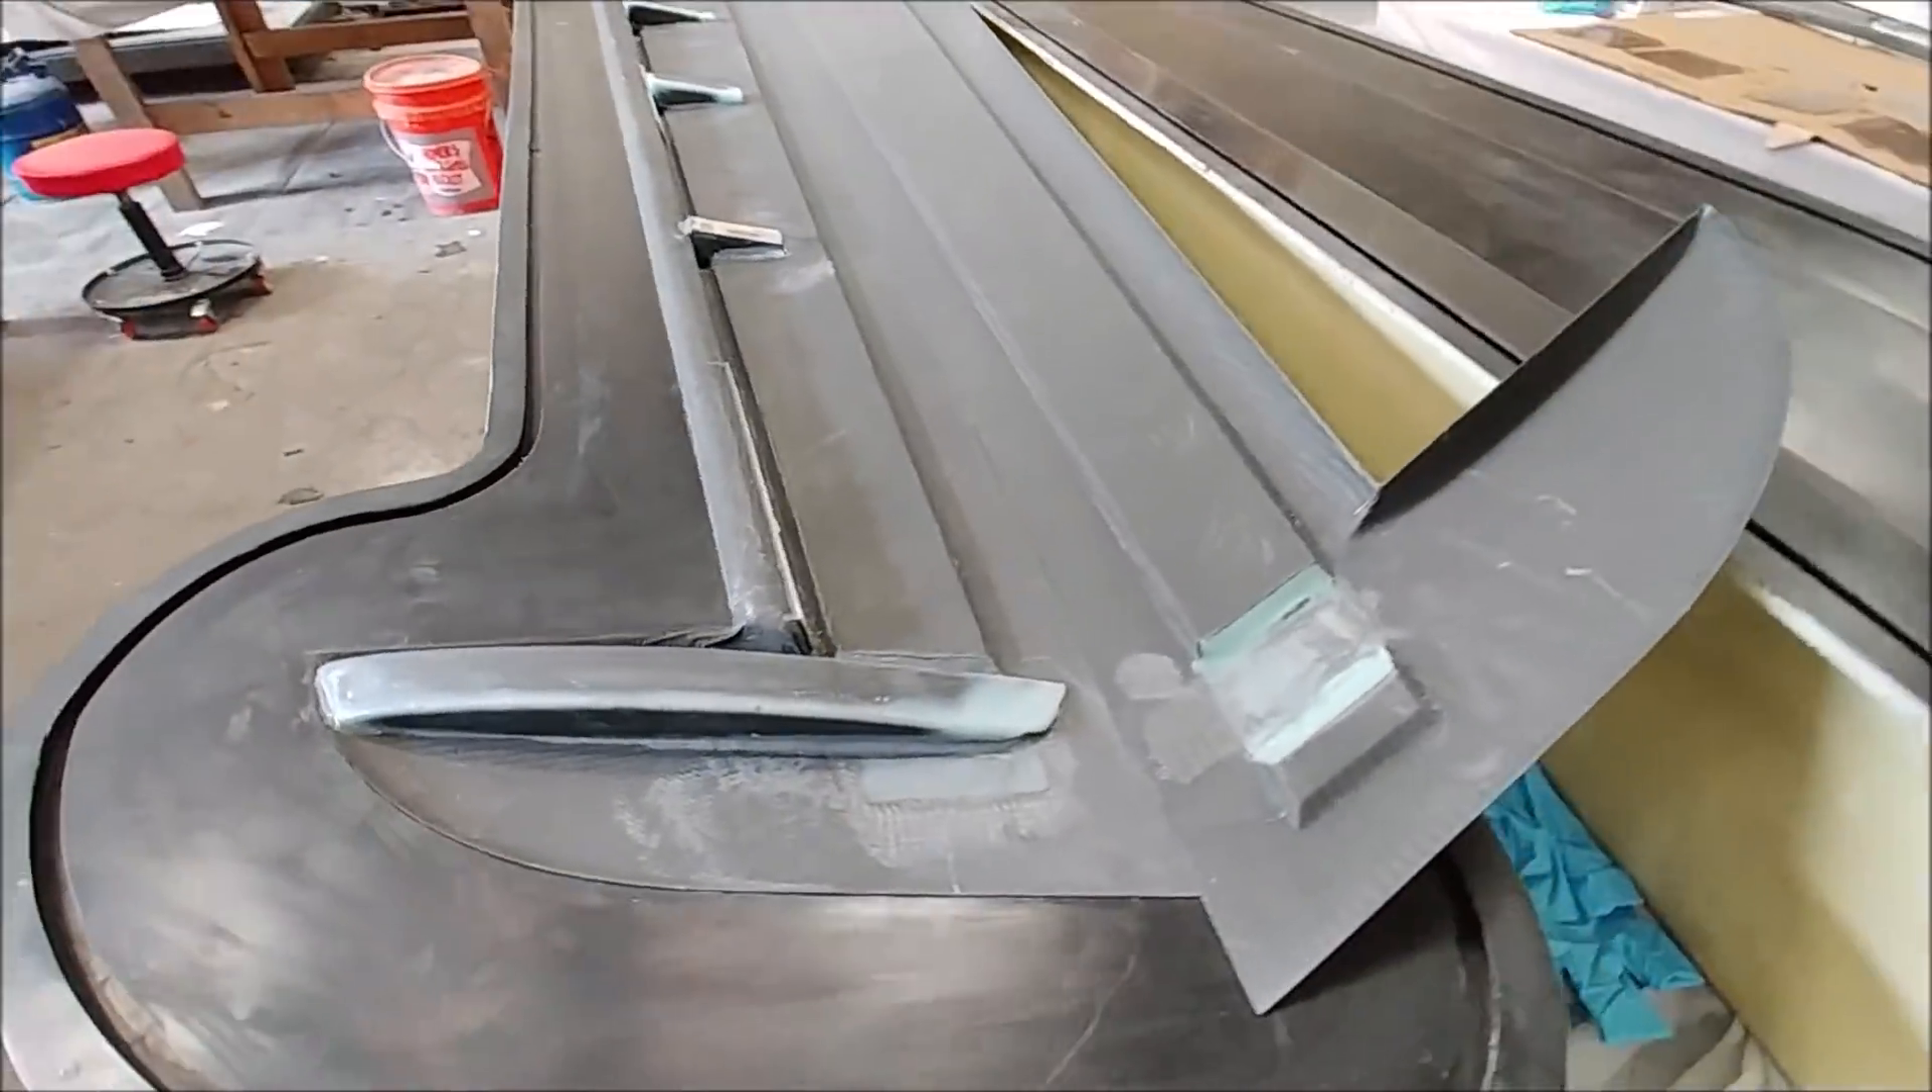This is just a last look at the inside of the rudder before the two pieces get bonded together.